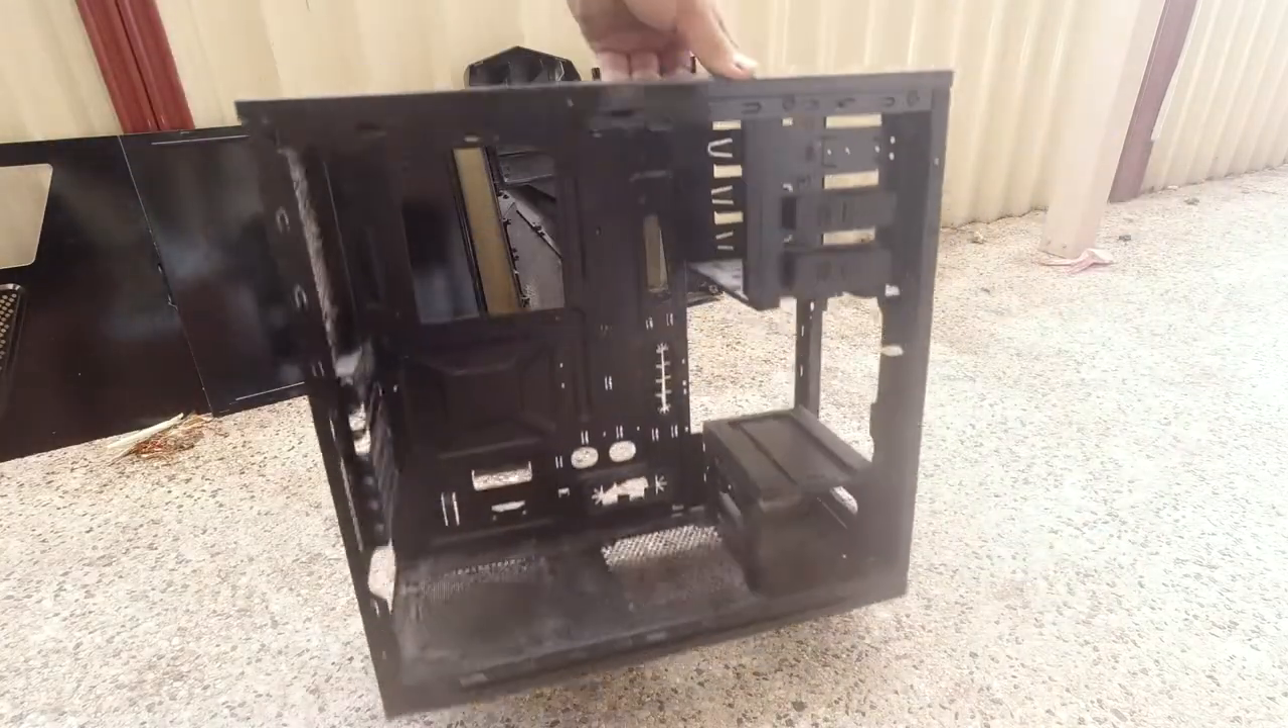Look at that the entire case completely taken apart.